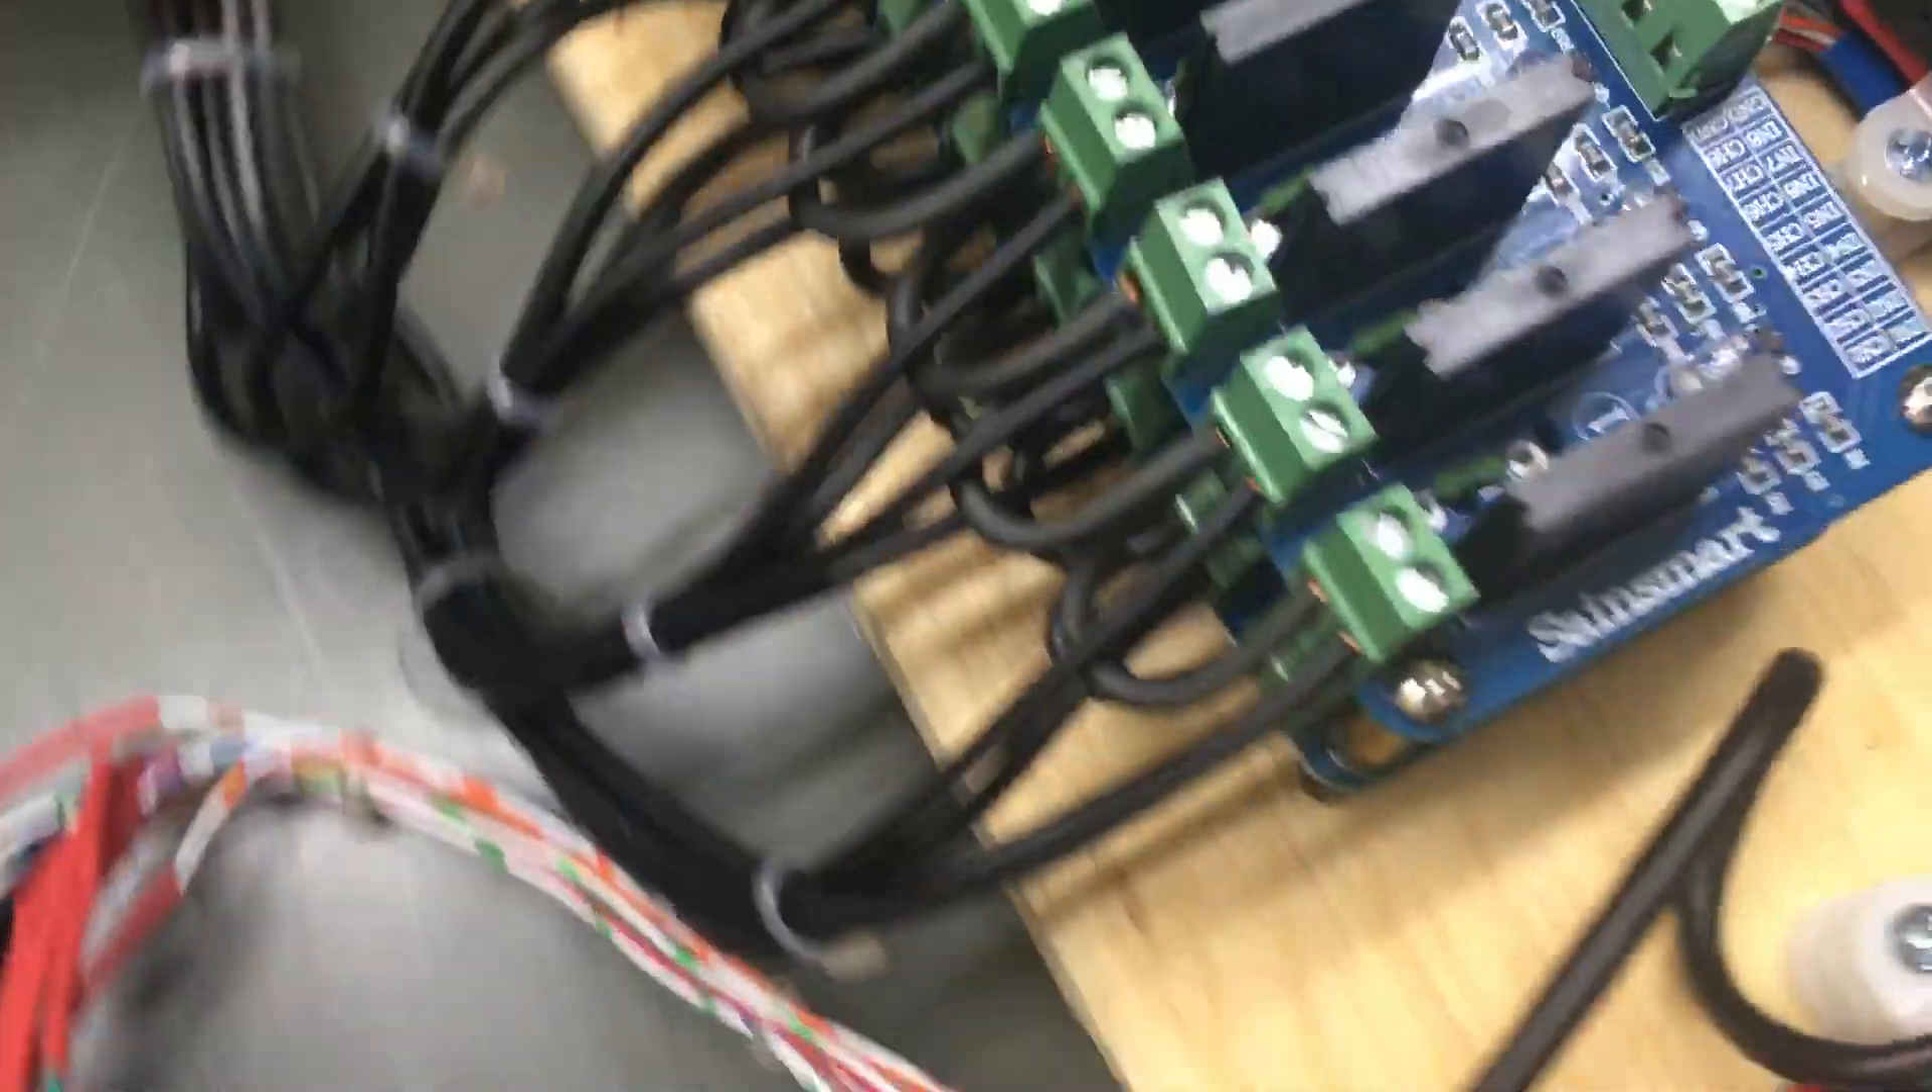So I have all my wires going up going to the receptacles for the relays.